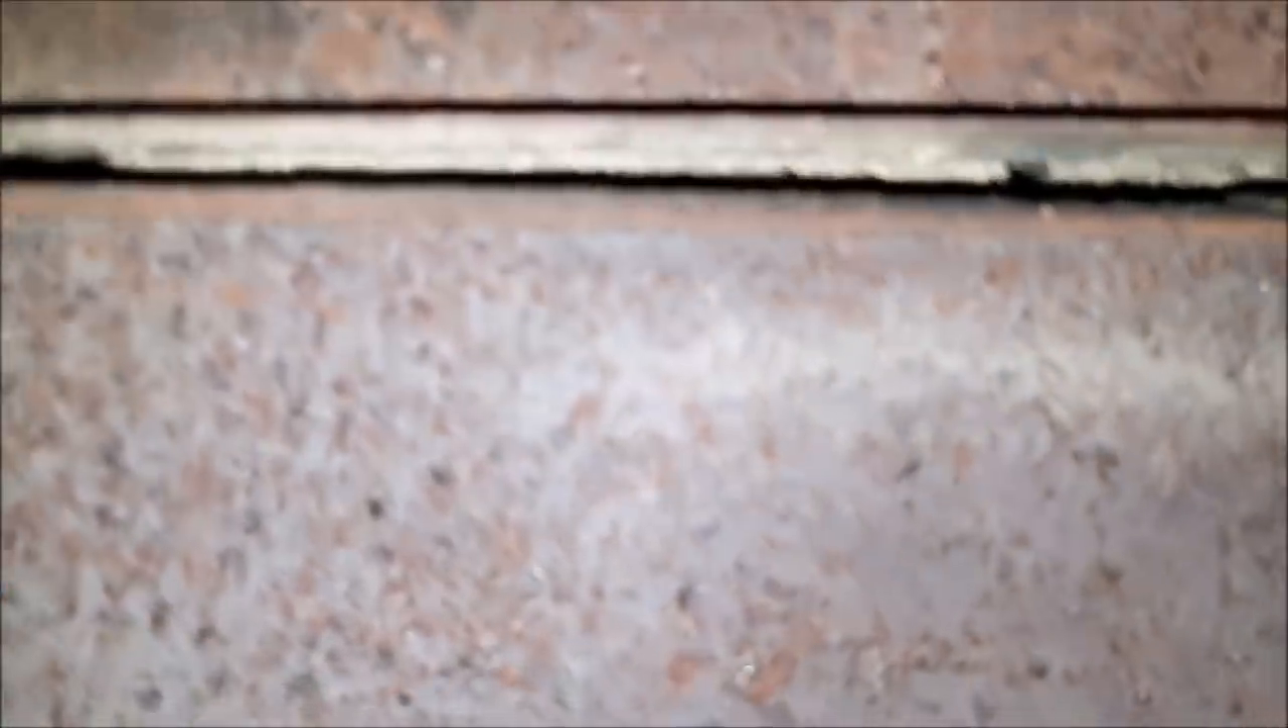So in there that is right inside the stove there you see that That's how large of a gap there is there.